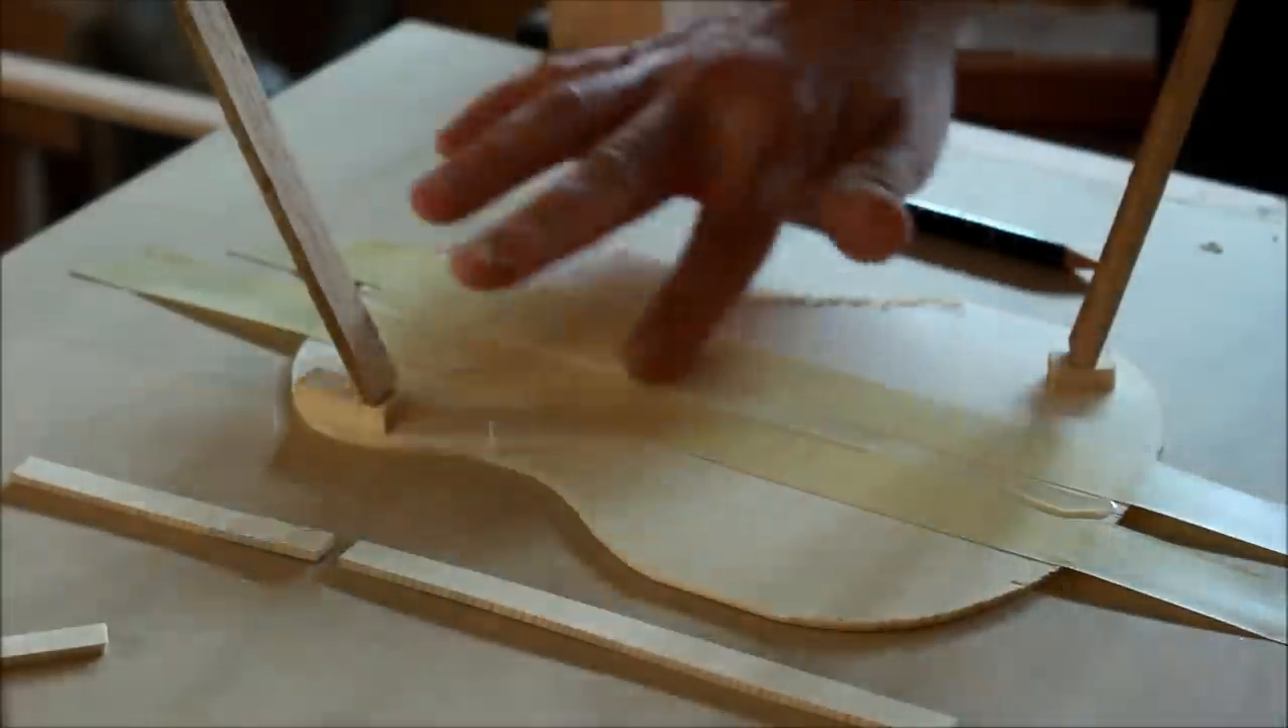So I have my backboard clamped down in my go bar press and further you'll see a wider shot where you can see all the wood strips holding all the parts down.